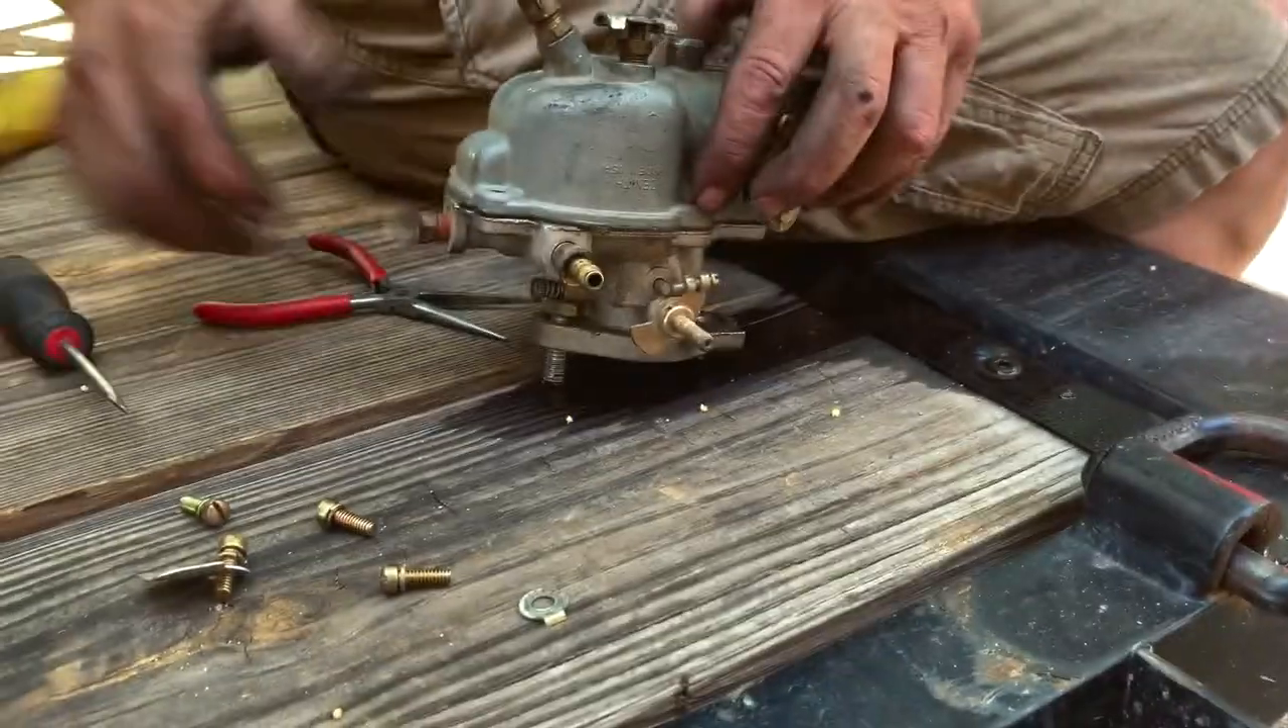So, carb's coming off. We got the carburetor out.